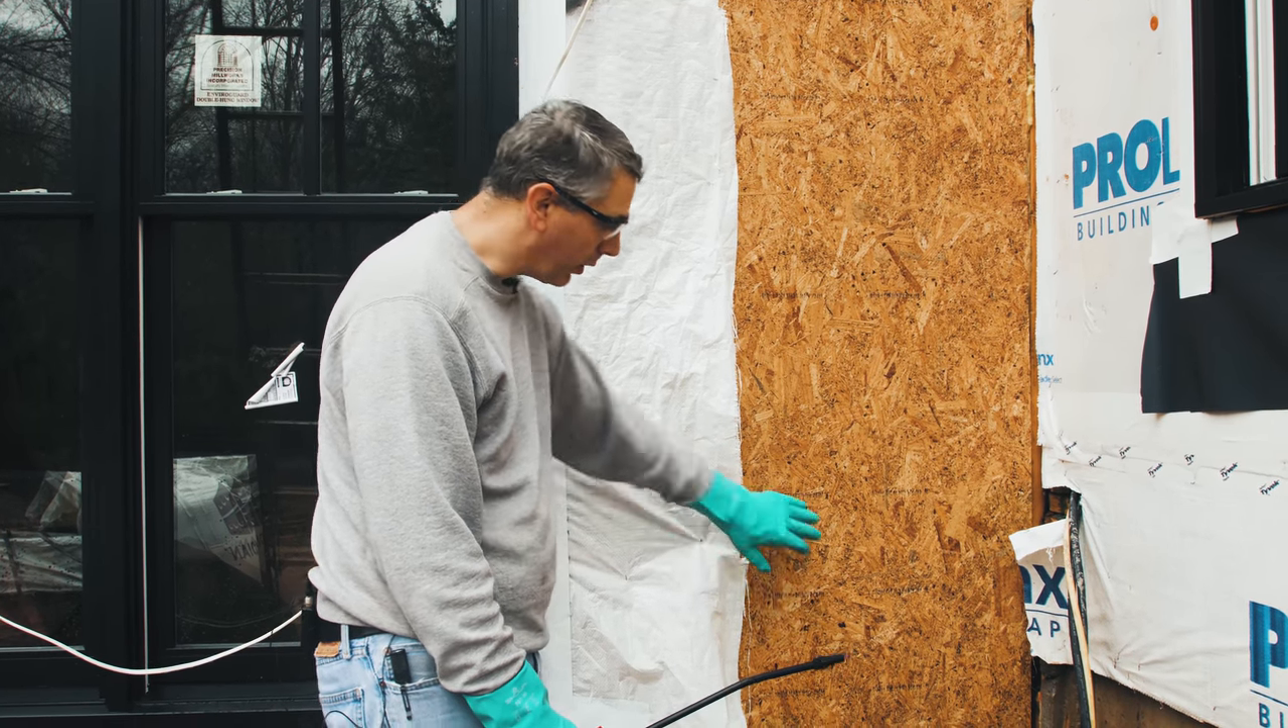We found a section of the house where the siding has yet to be installed.